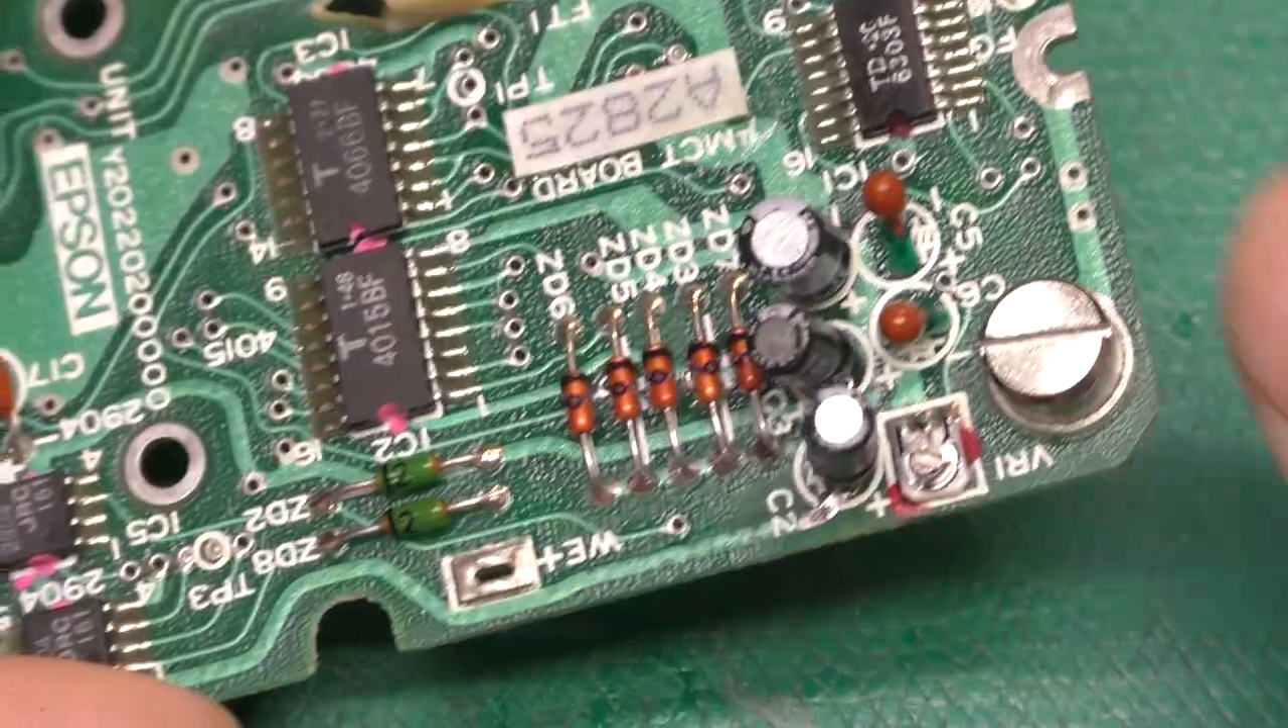Okay i've got all our caps popped in there and i'll just splay a leg on each one of them out a little bit to keep it from falling.